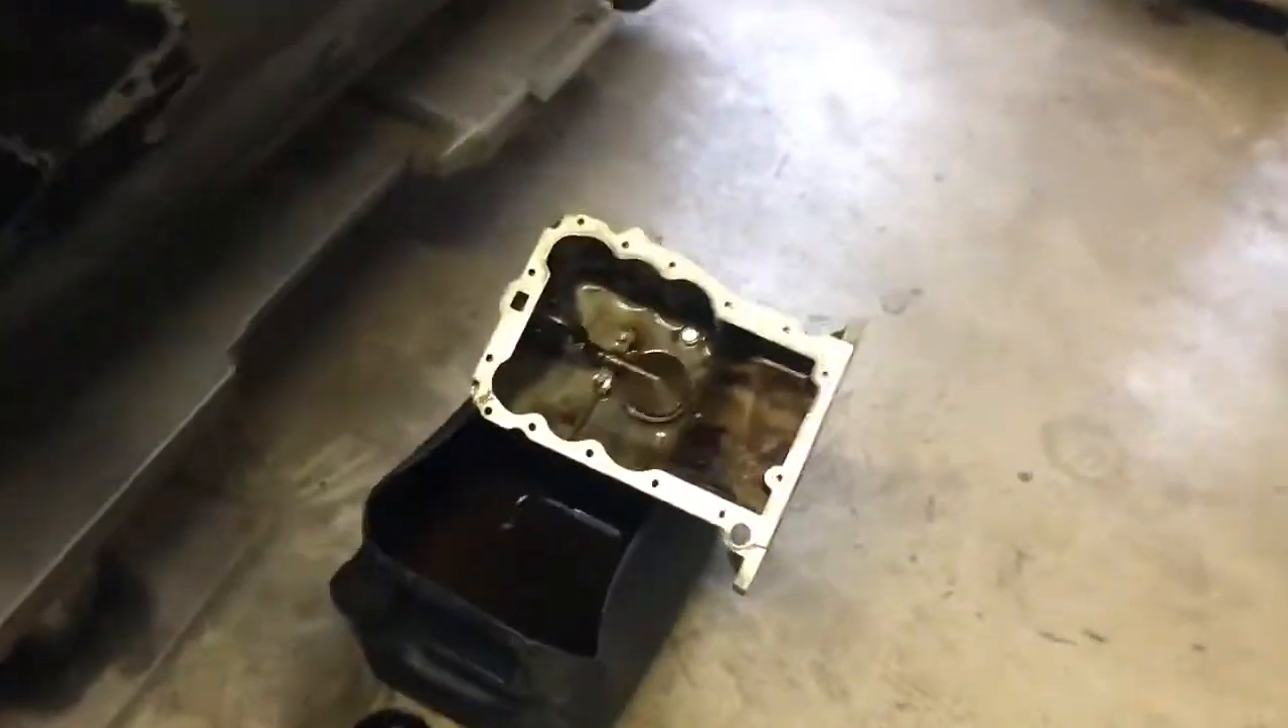Картер еще не поставил буду мыть собирать дальше.